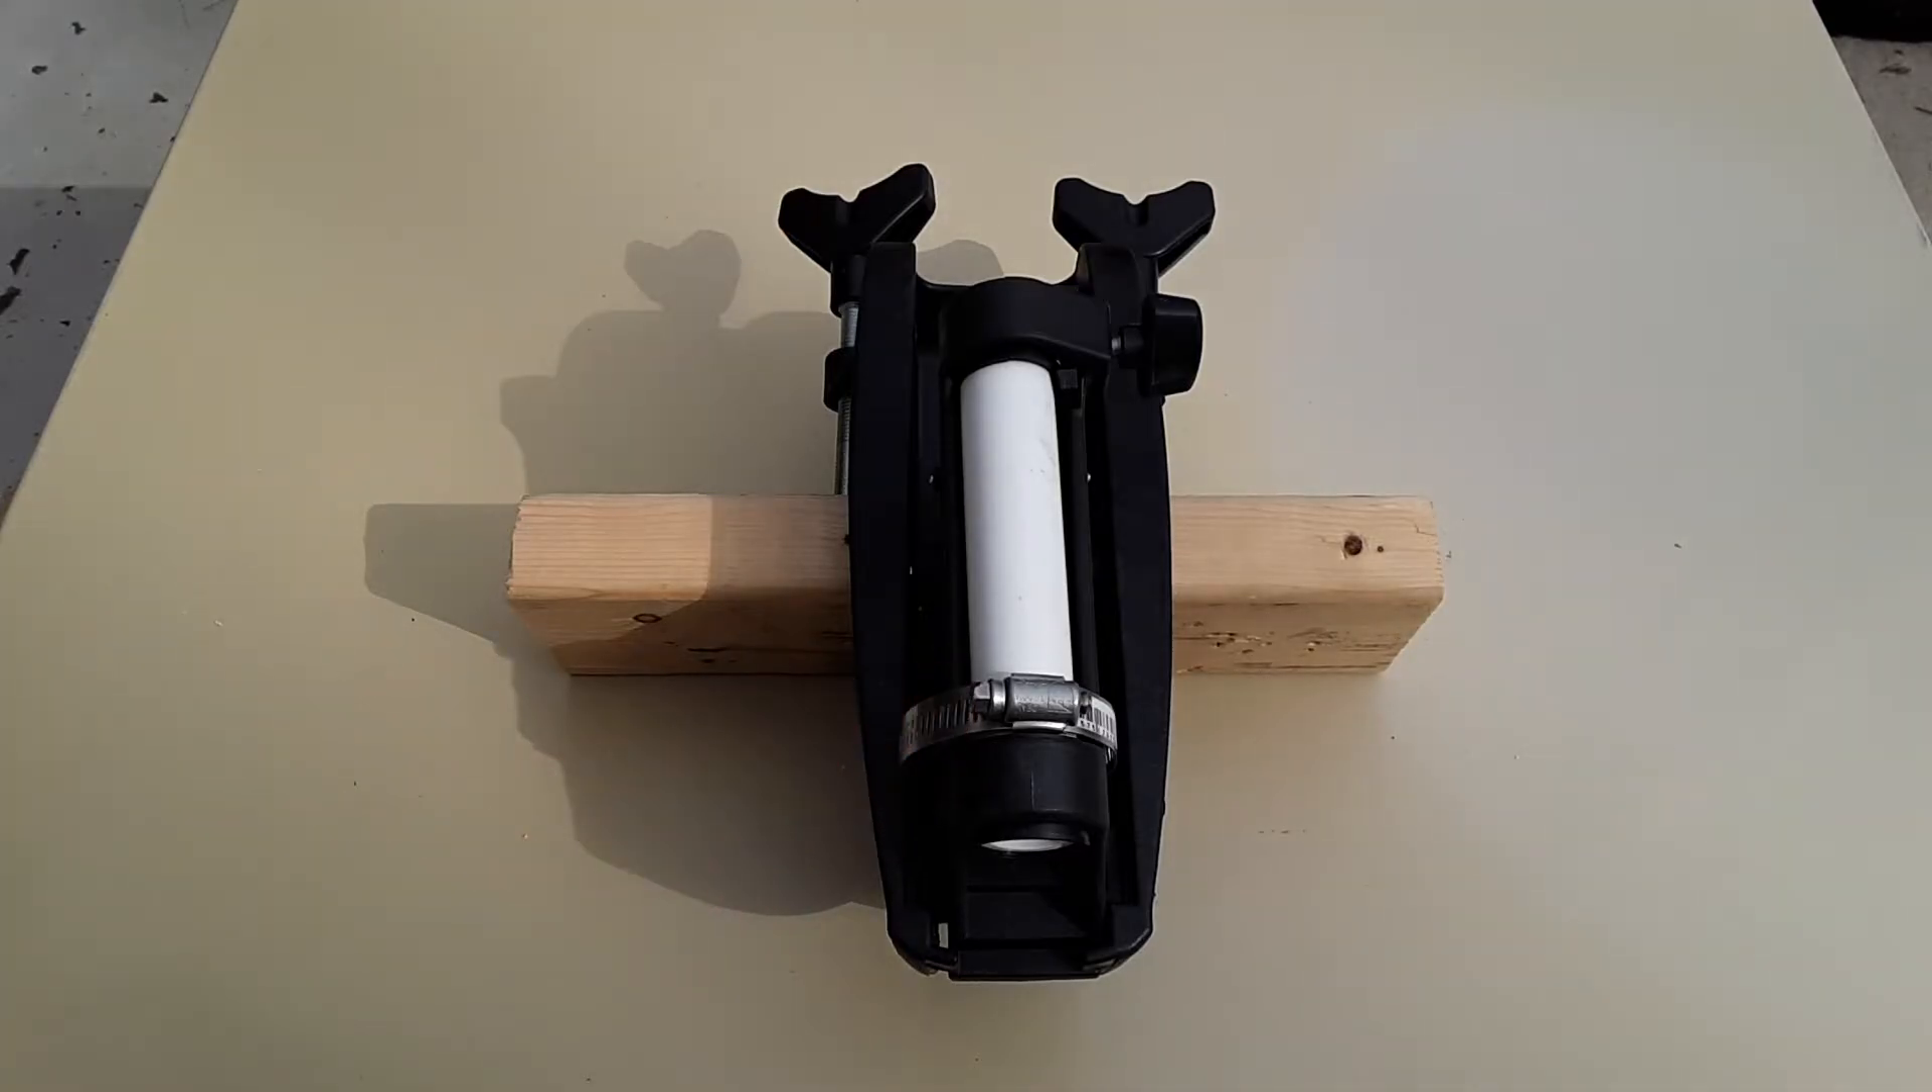Now that I have the PVC pipe in there and acting as a sleeve, I also added this stainless steel hose clamp just to keep it in place so it doesn't possibly fall out.